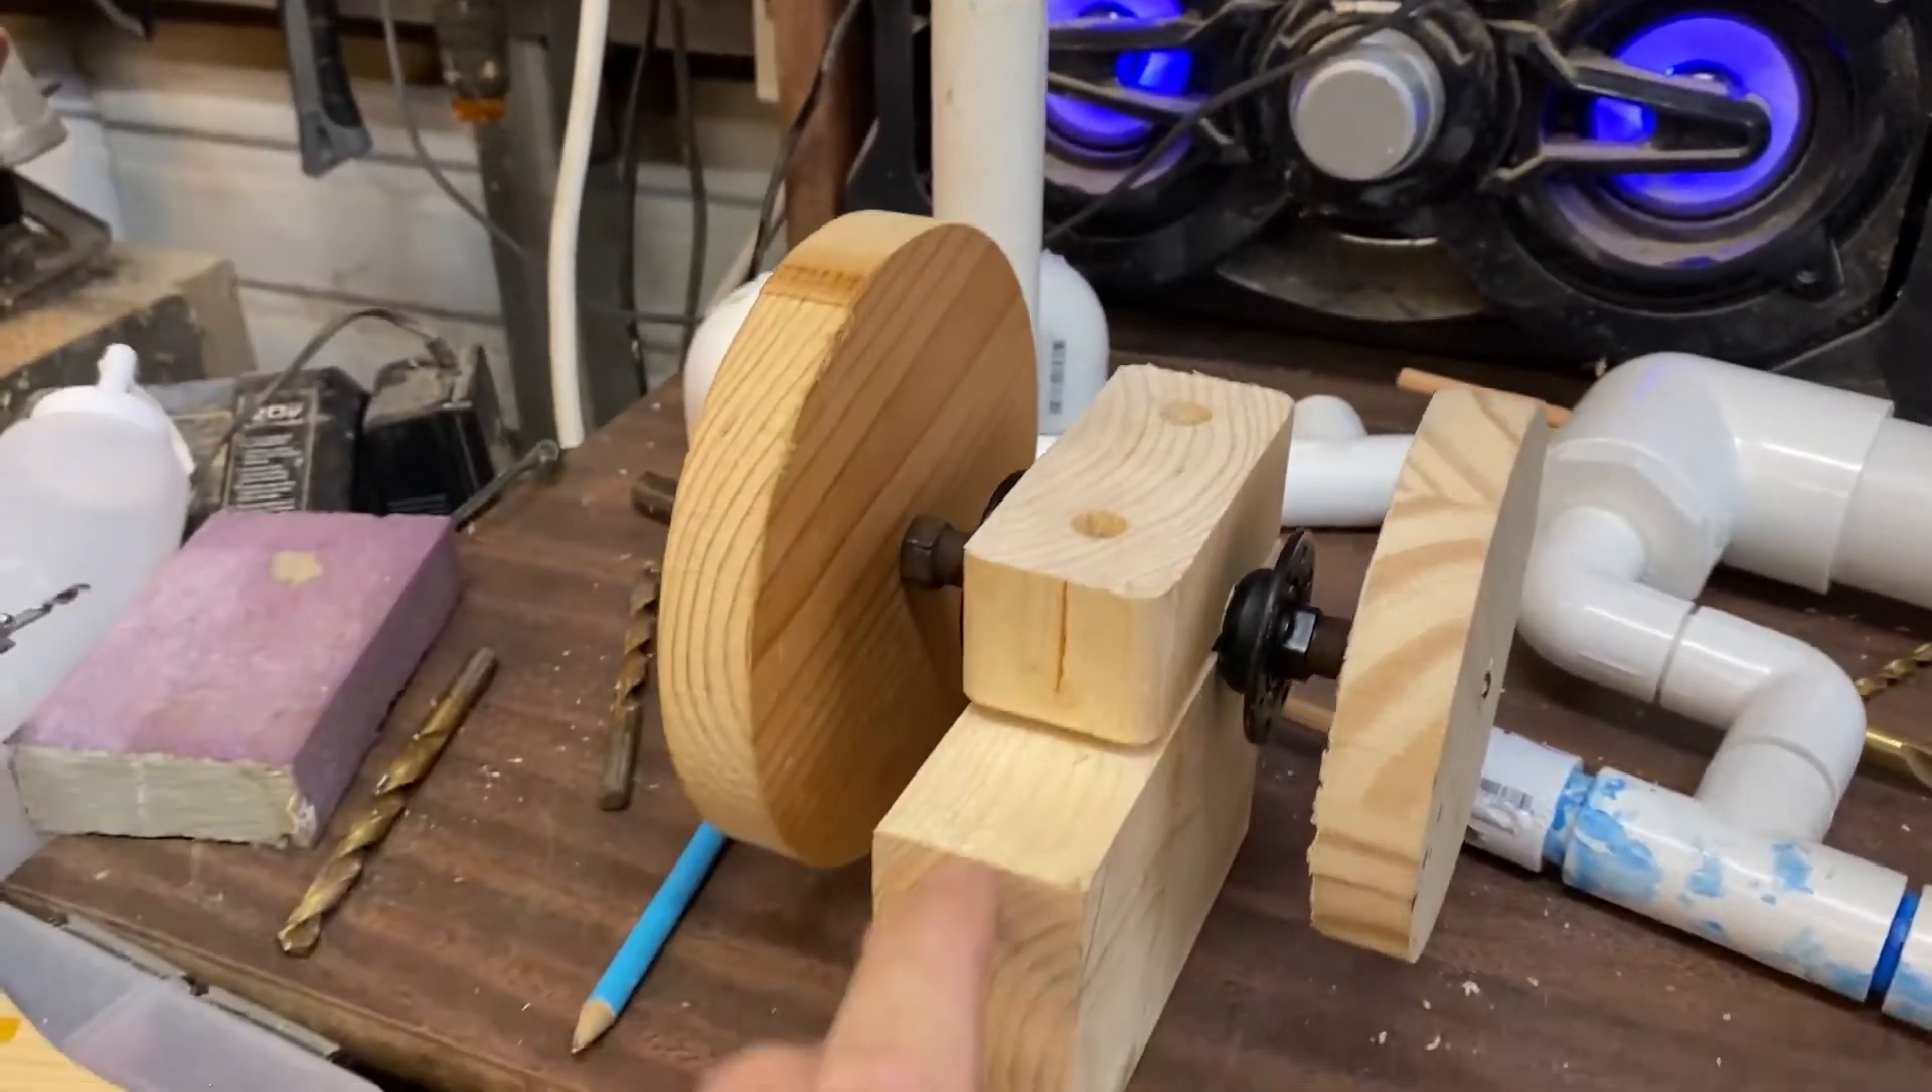I've just made a little pillow block, so to speak, out of a 2x4 and mounted it.